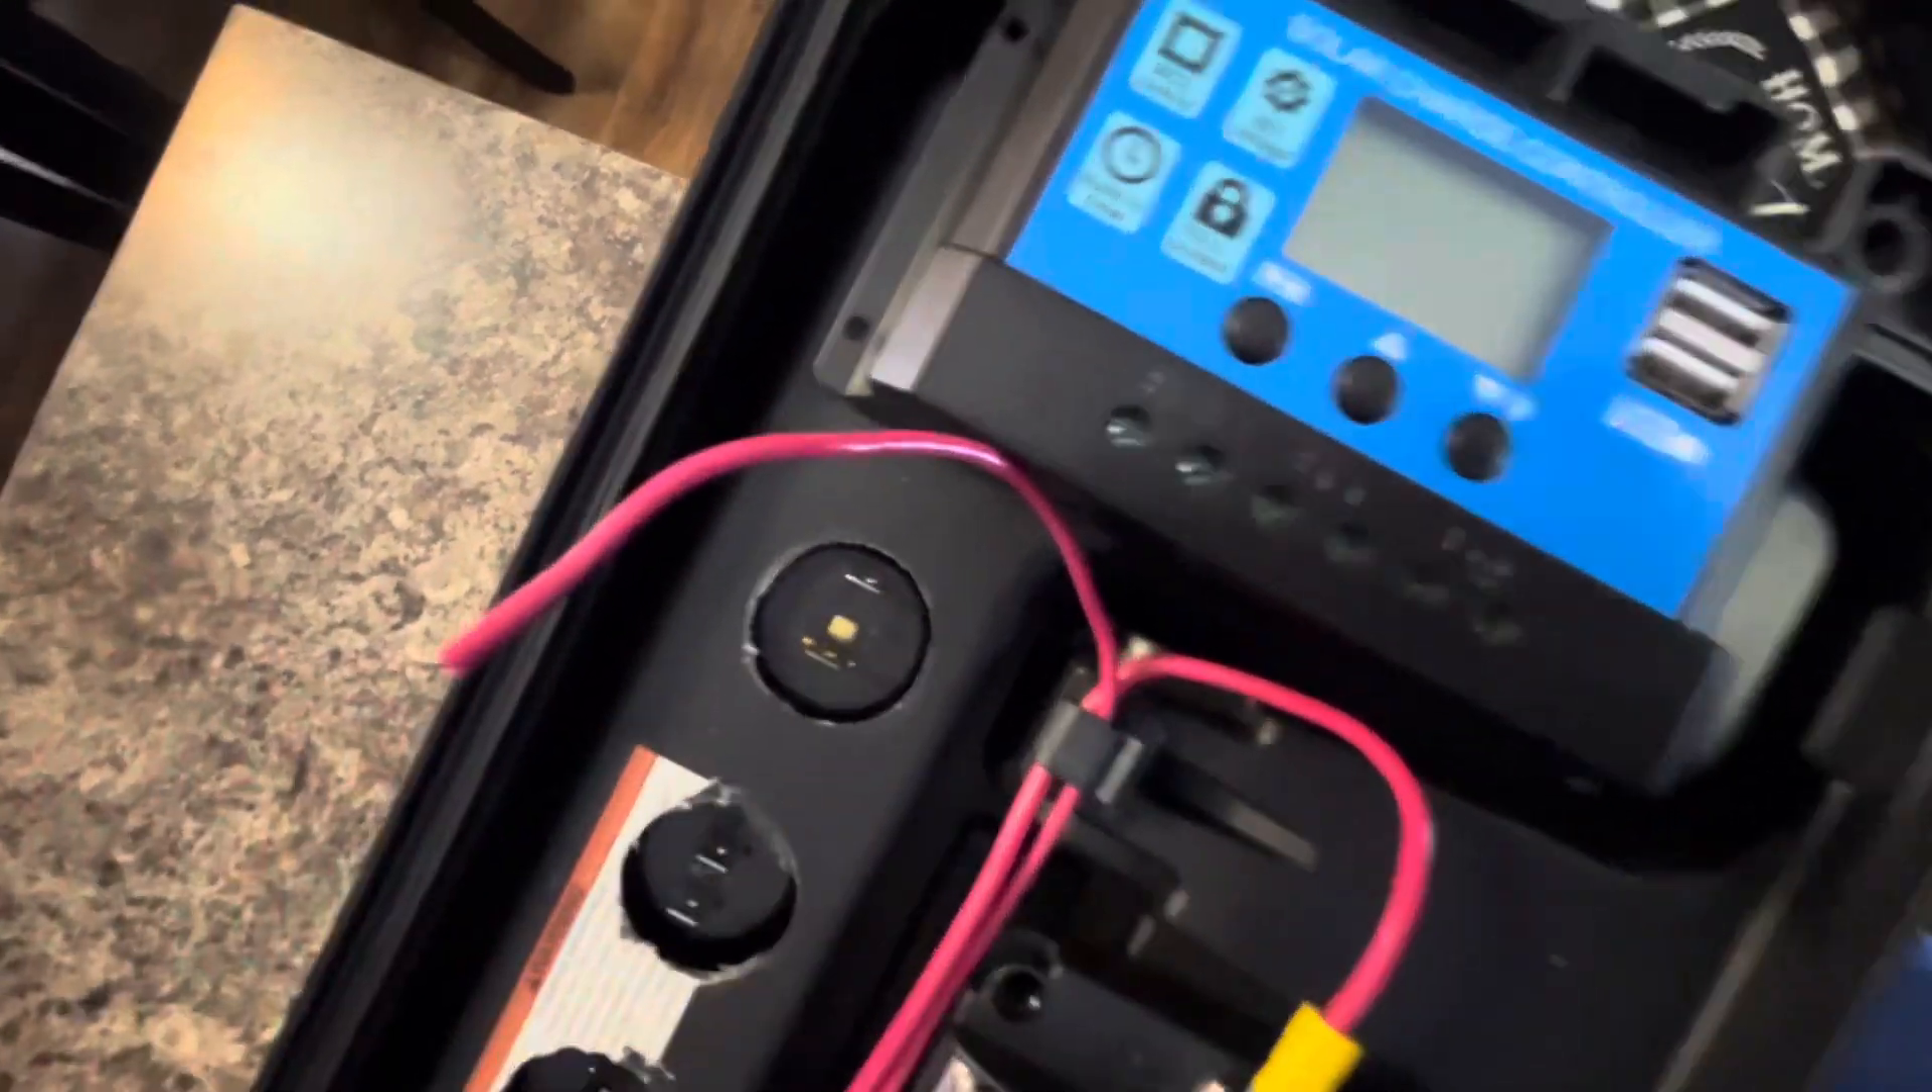This lead here, I just have hanging out for the time being. I didn't get it hooked up yet.